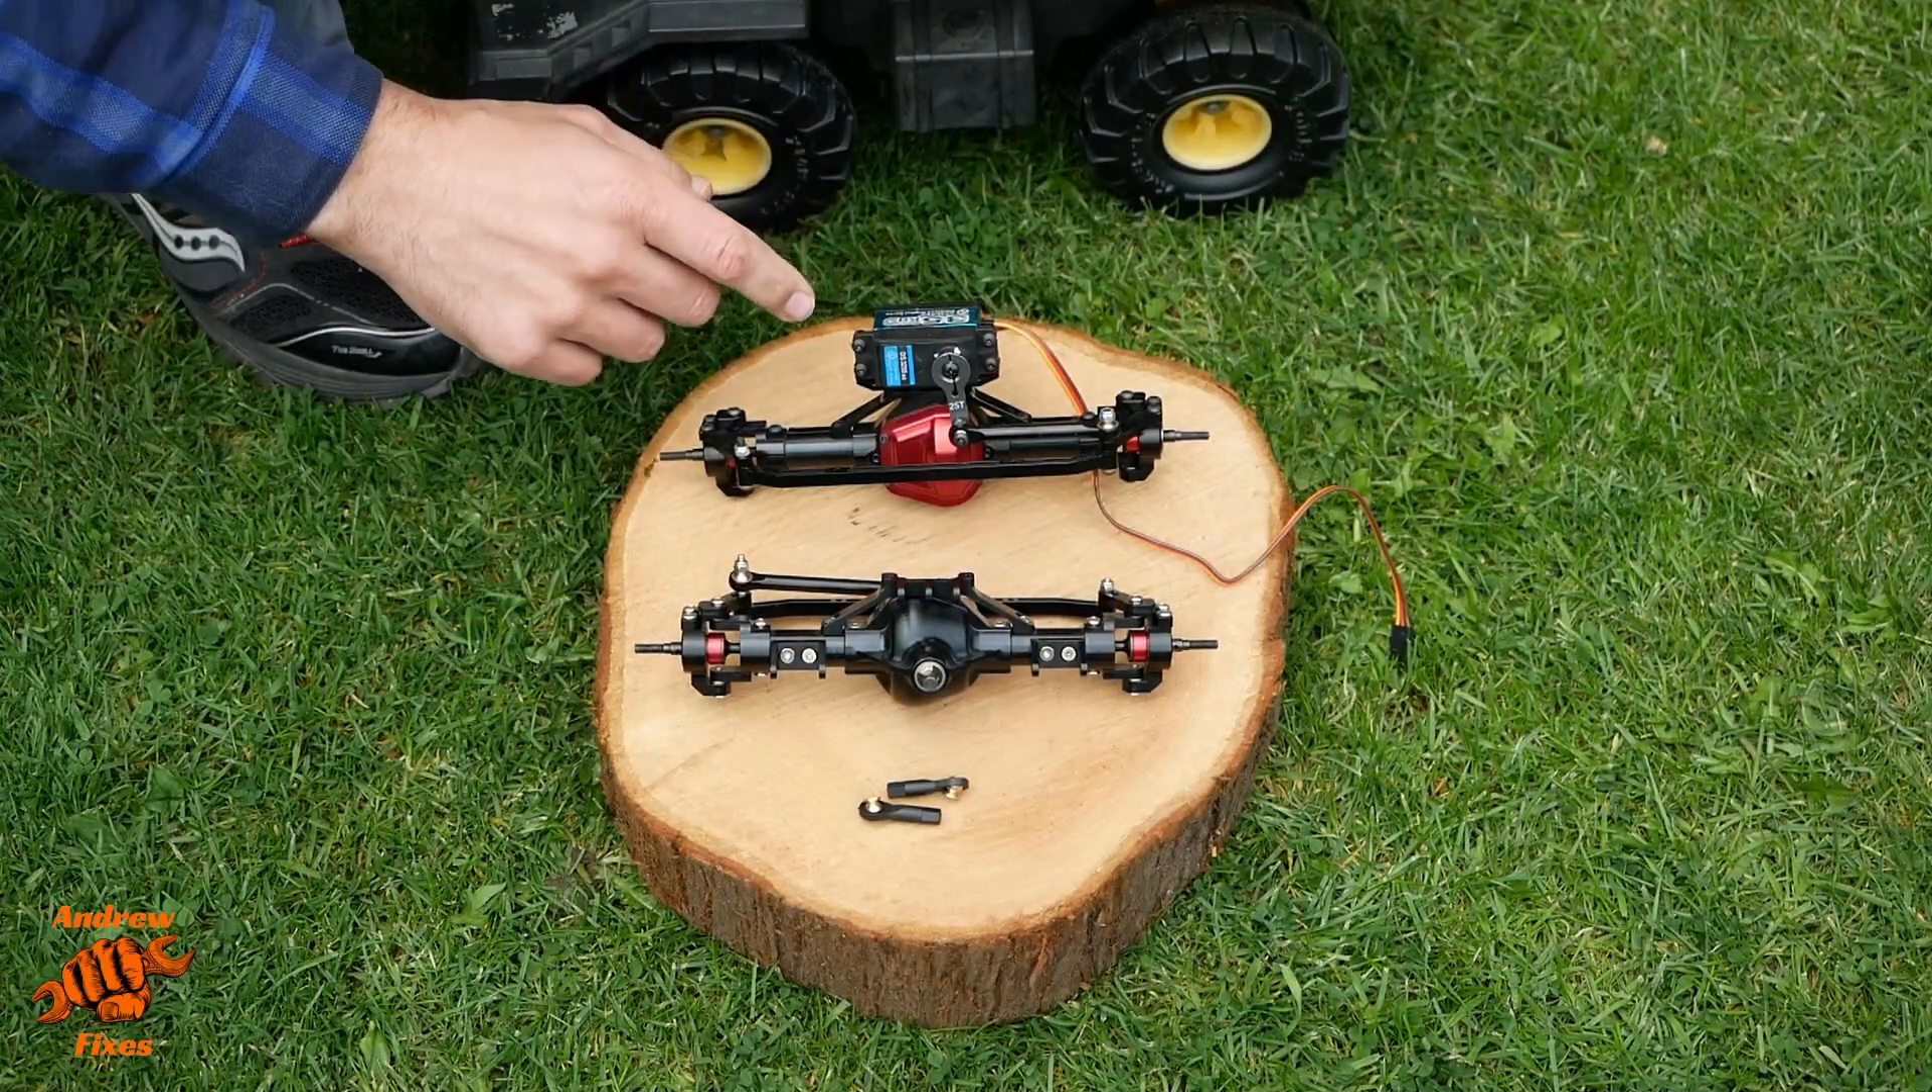This one's got the servo mounted up as you can obviously tell.